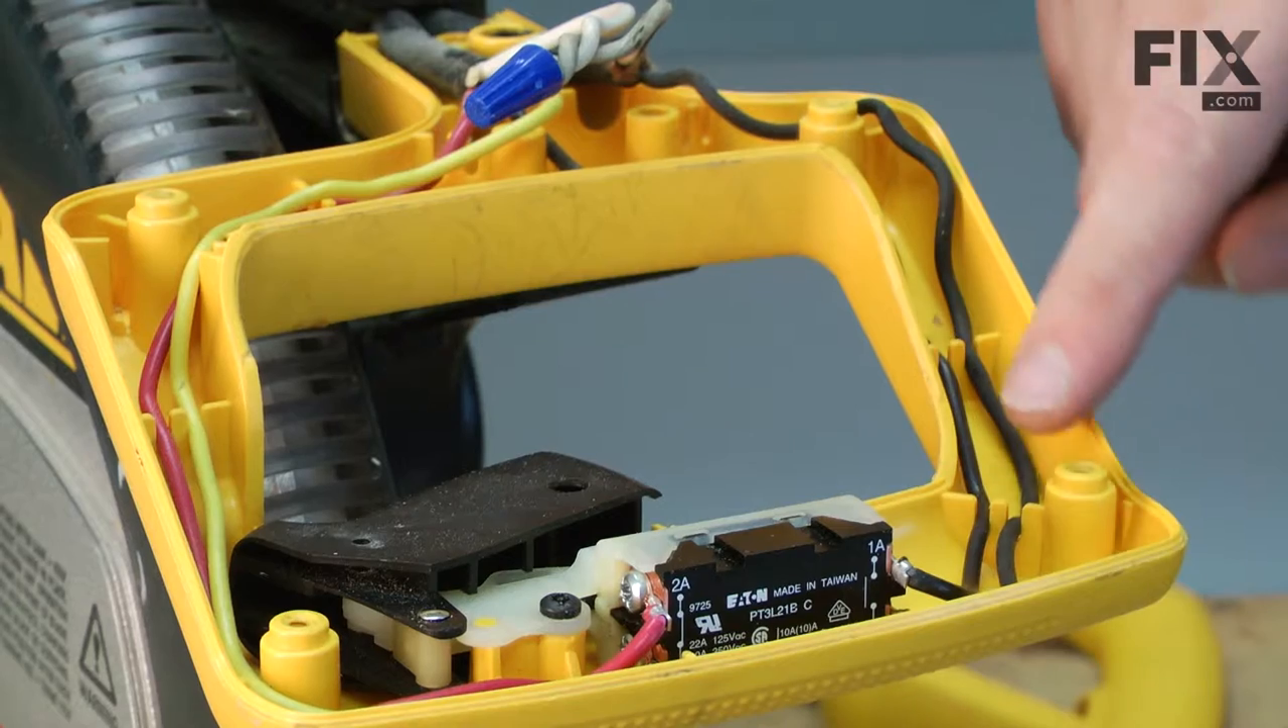With the top half of the handle out of our way, we now have access to the cord wires.